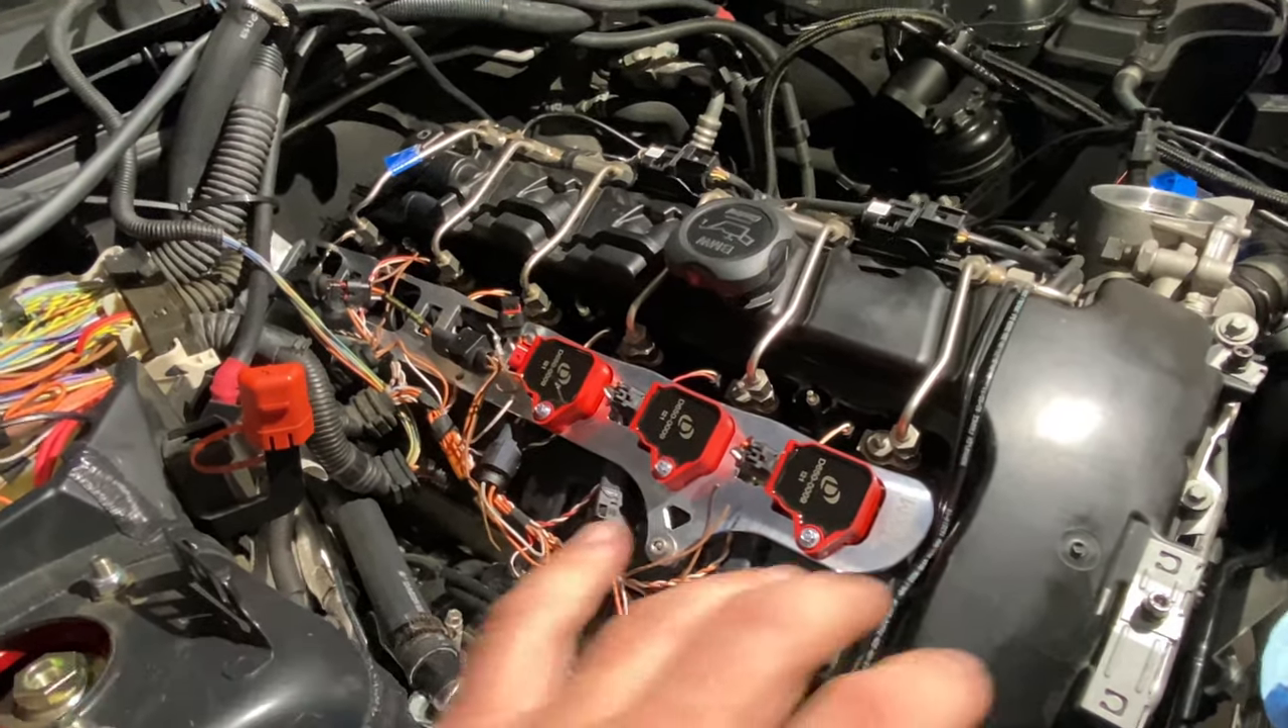You can see i have three coils mocked up.